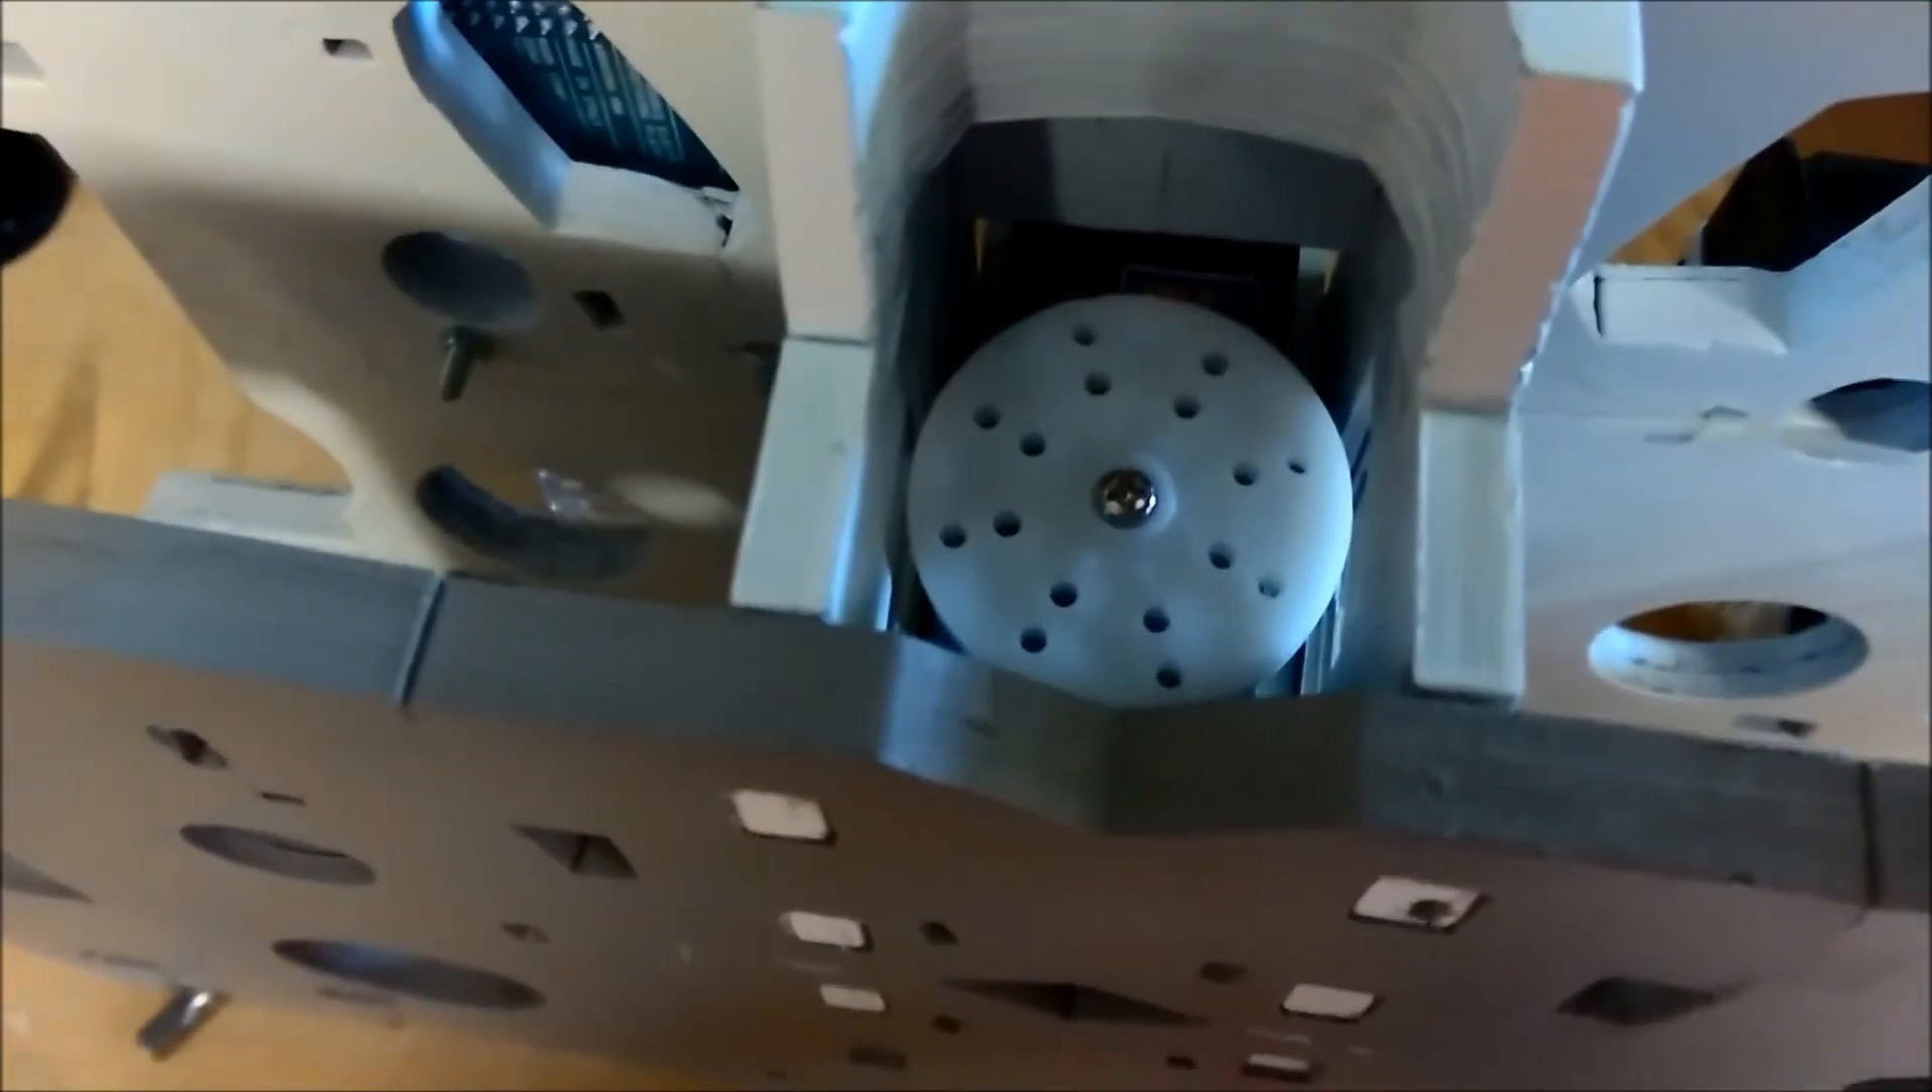So there's the servo horn fitted.